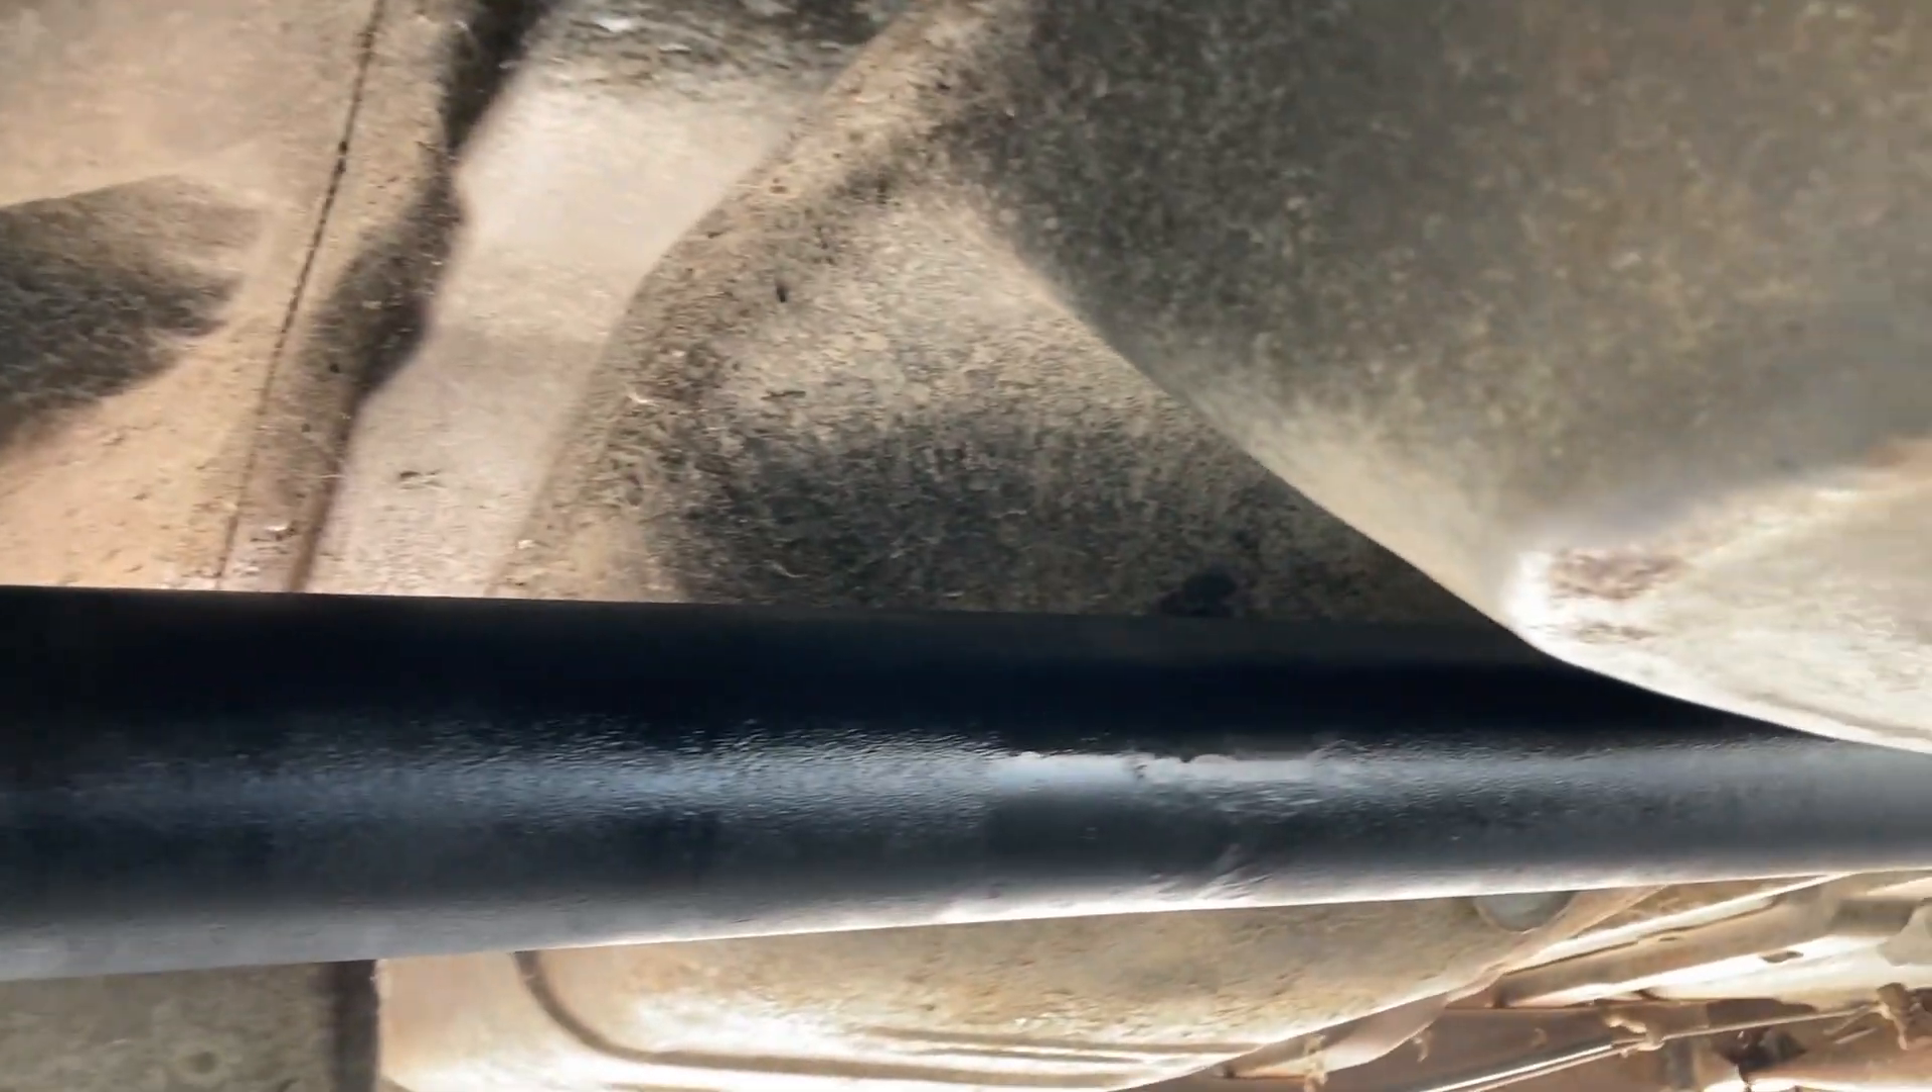Well there you go folks the drive shaft is in.